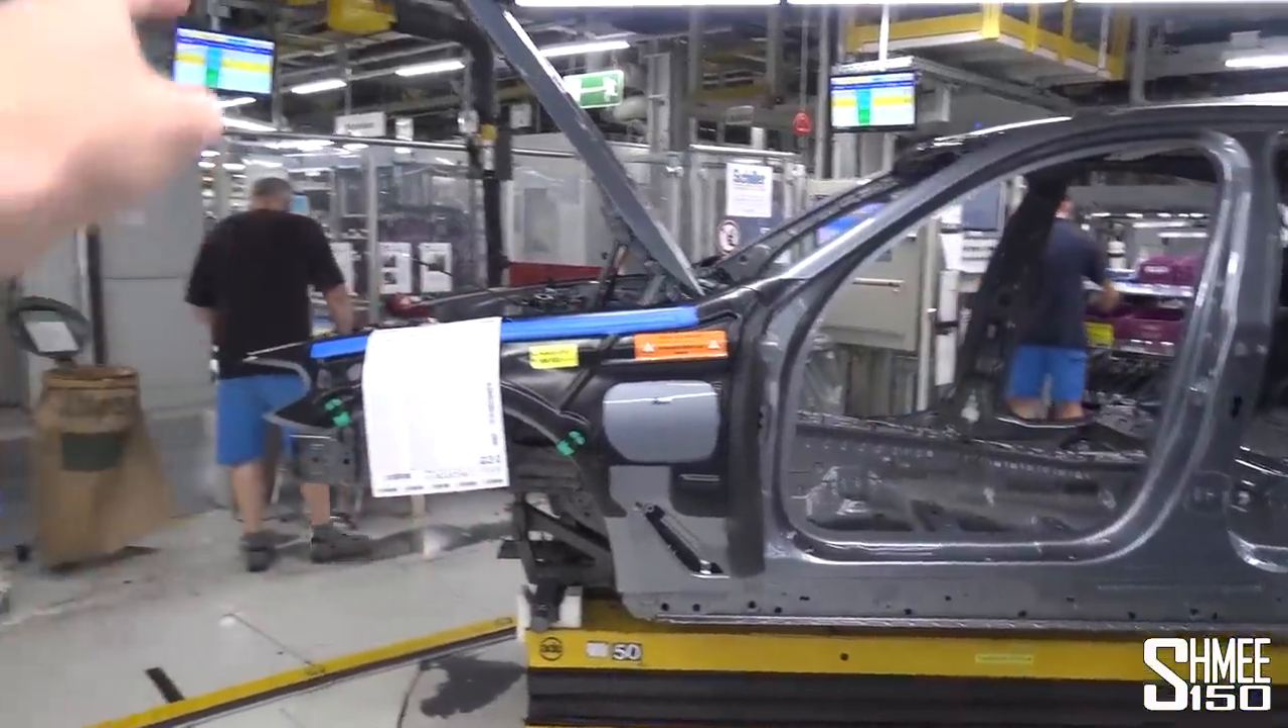So that is the first part that goes onto the body shell you can see is now without its doors.